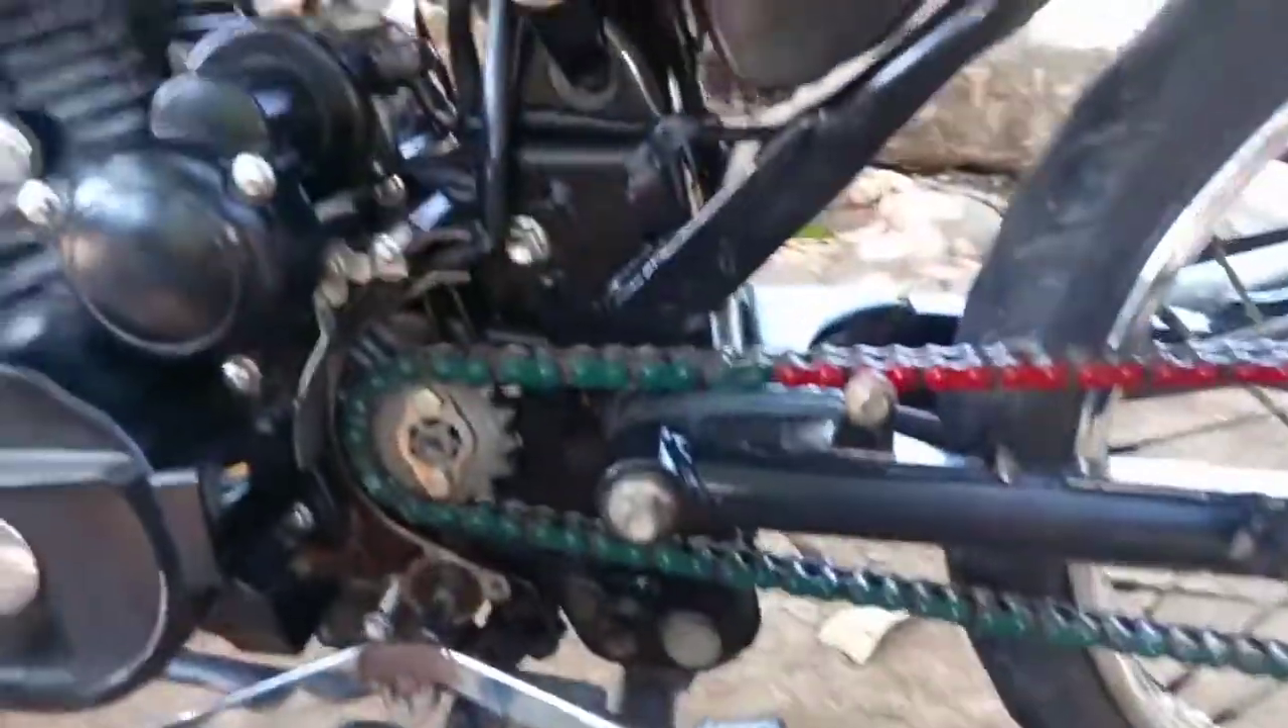Nakabit ko na yung ating Color chain Ayan Half green Half red.